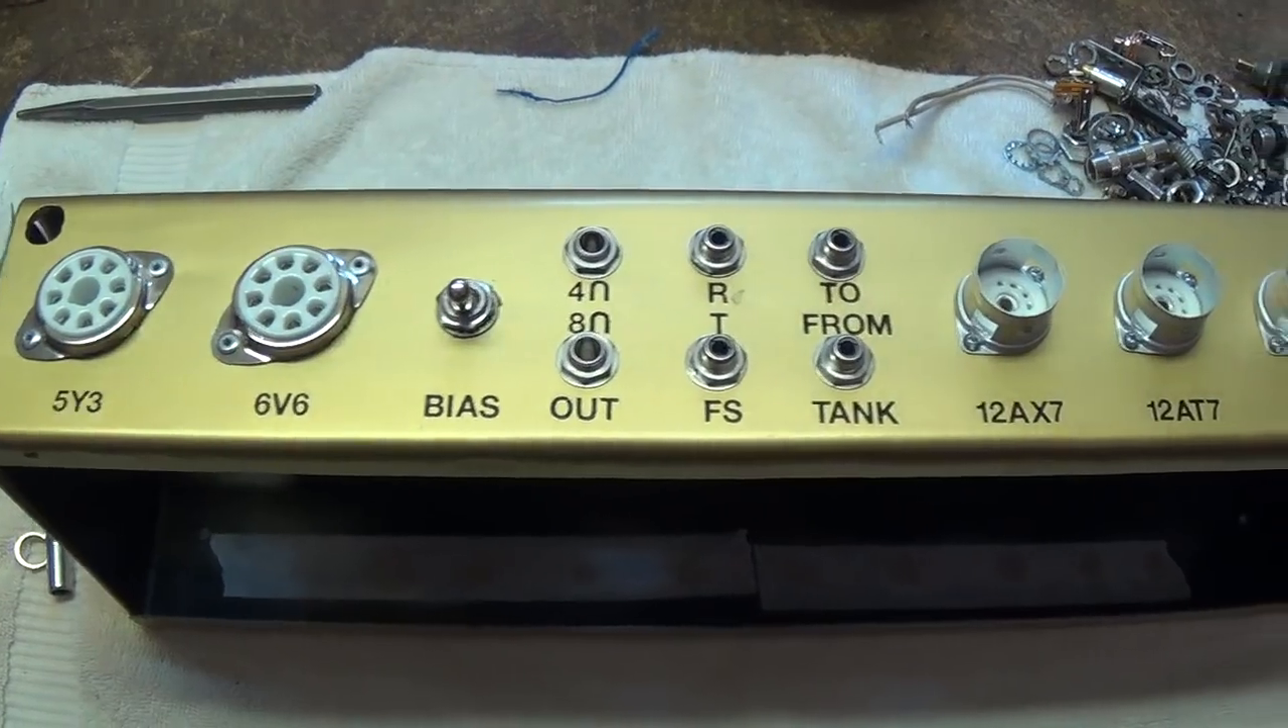Well, here's the tube side, all assembled.